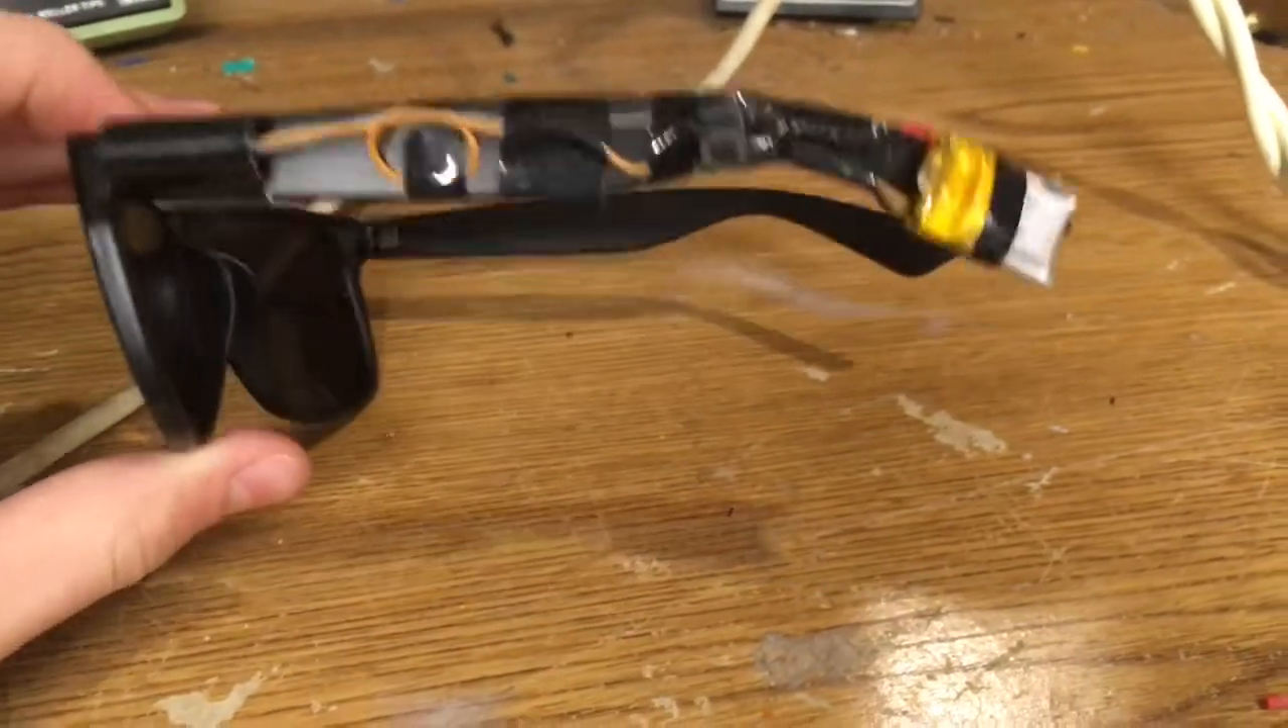I've taped all of the electronics onto the glasses um just to hold it in place.